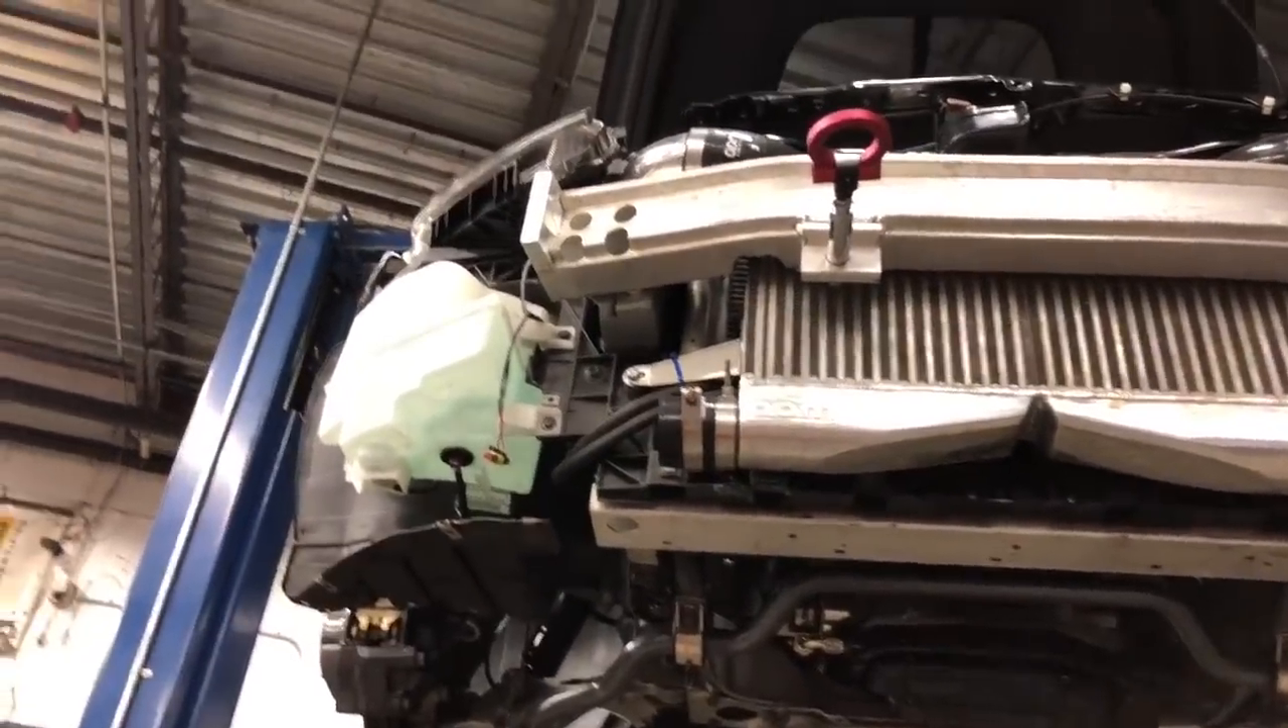Um, I have to take out the intercooler still. Kind of sucks, but okay.